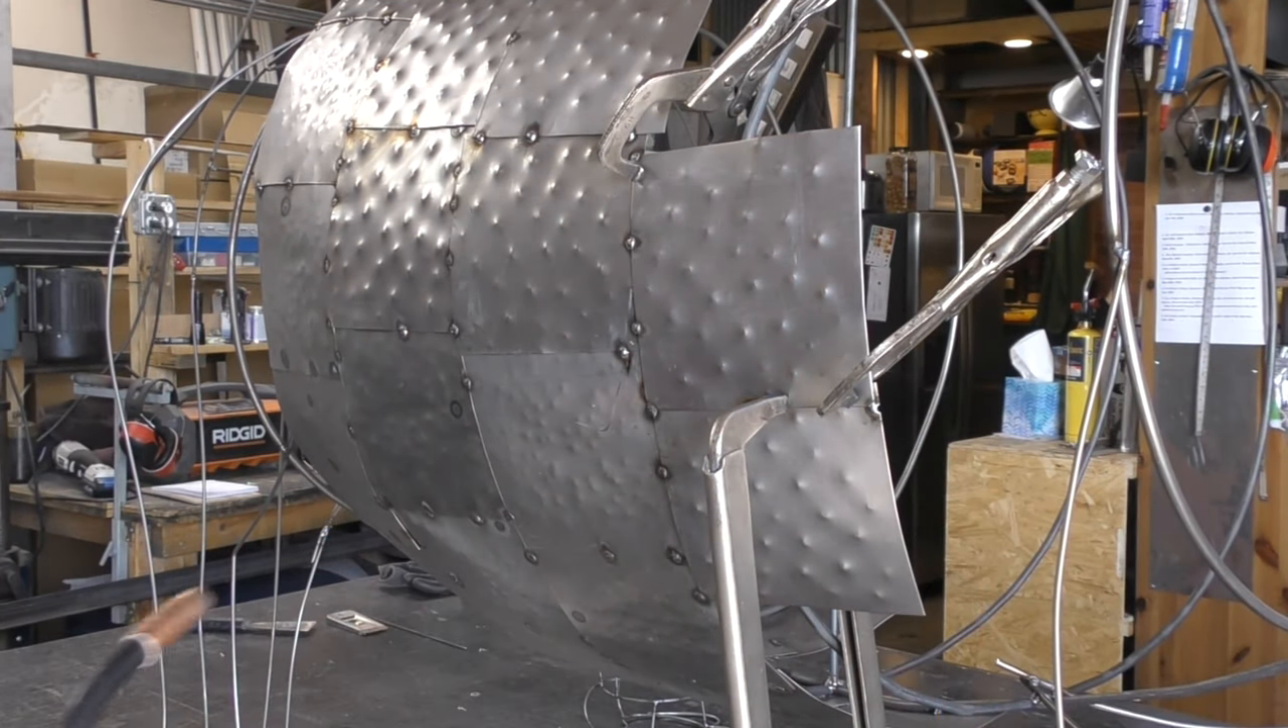I've got a wire frame here that I had first created and now I'm adding these little plates to kind of create the skin and I need to do hundreds more.